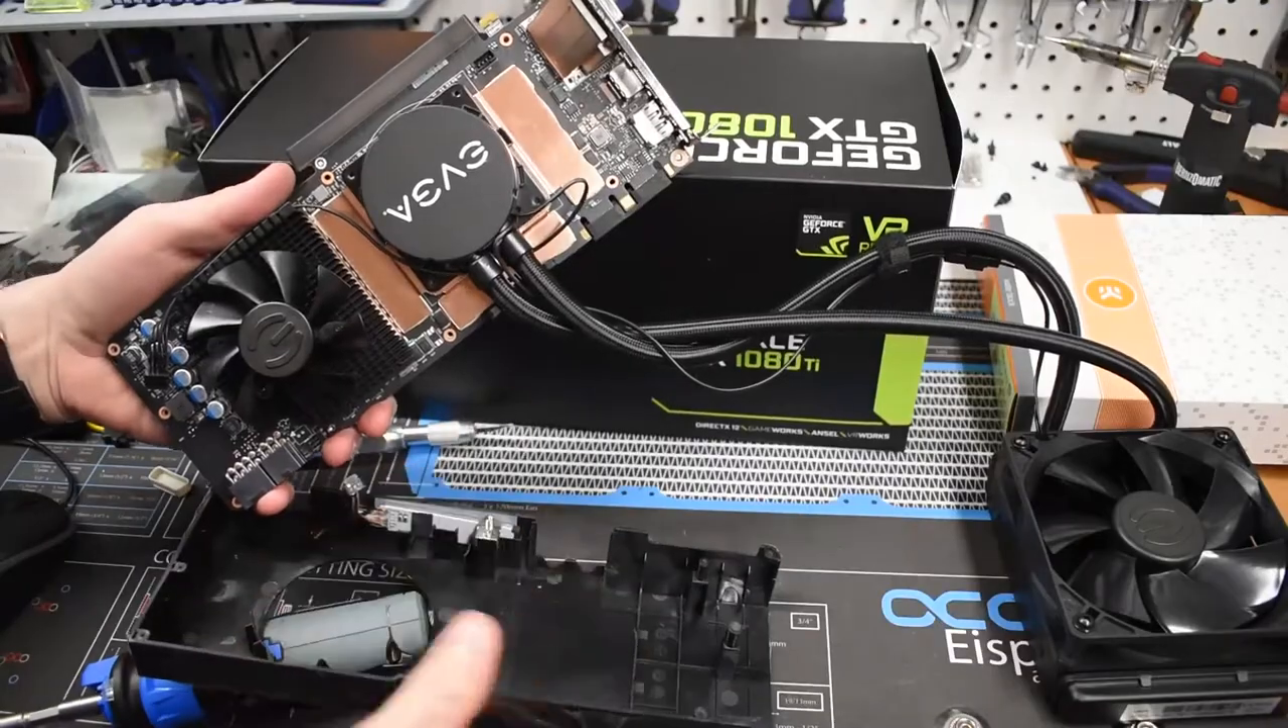So we've got the top of the shroud off.